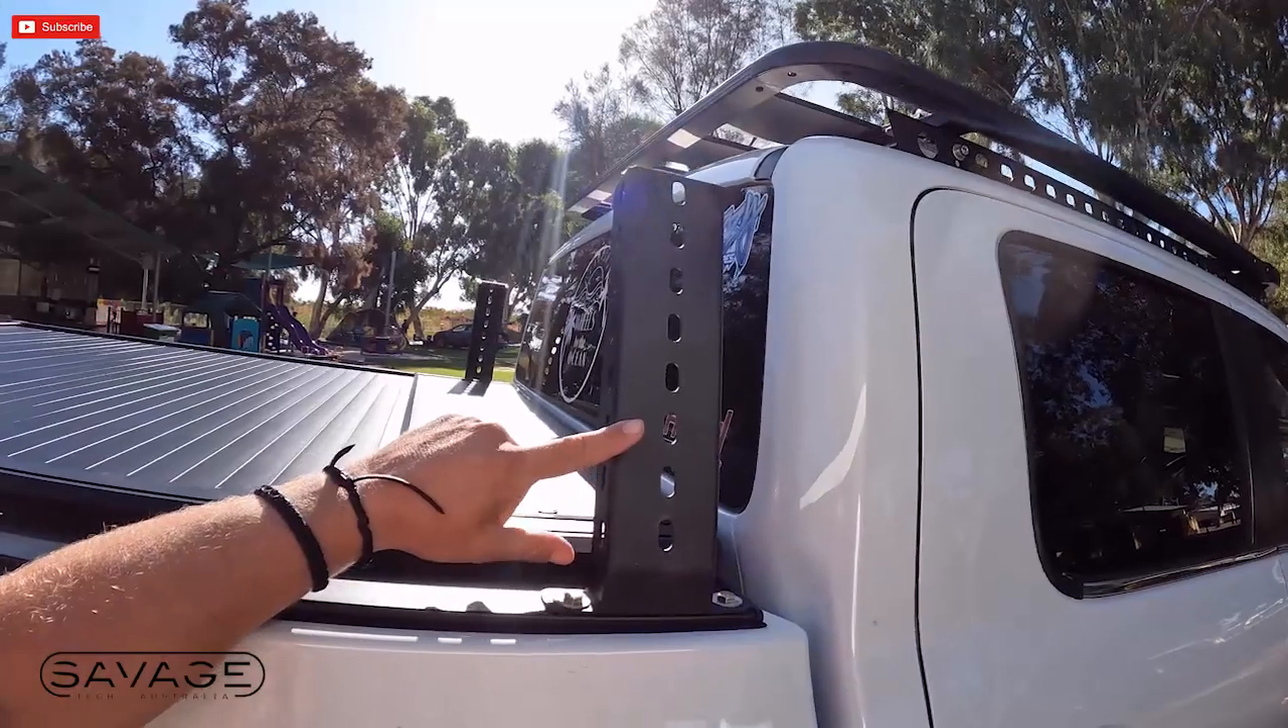So I've got the two side supports on for the rack again.